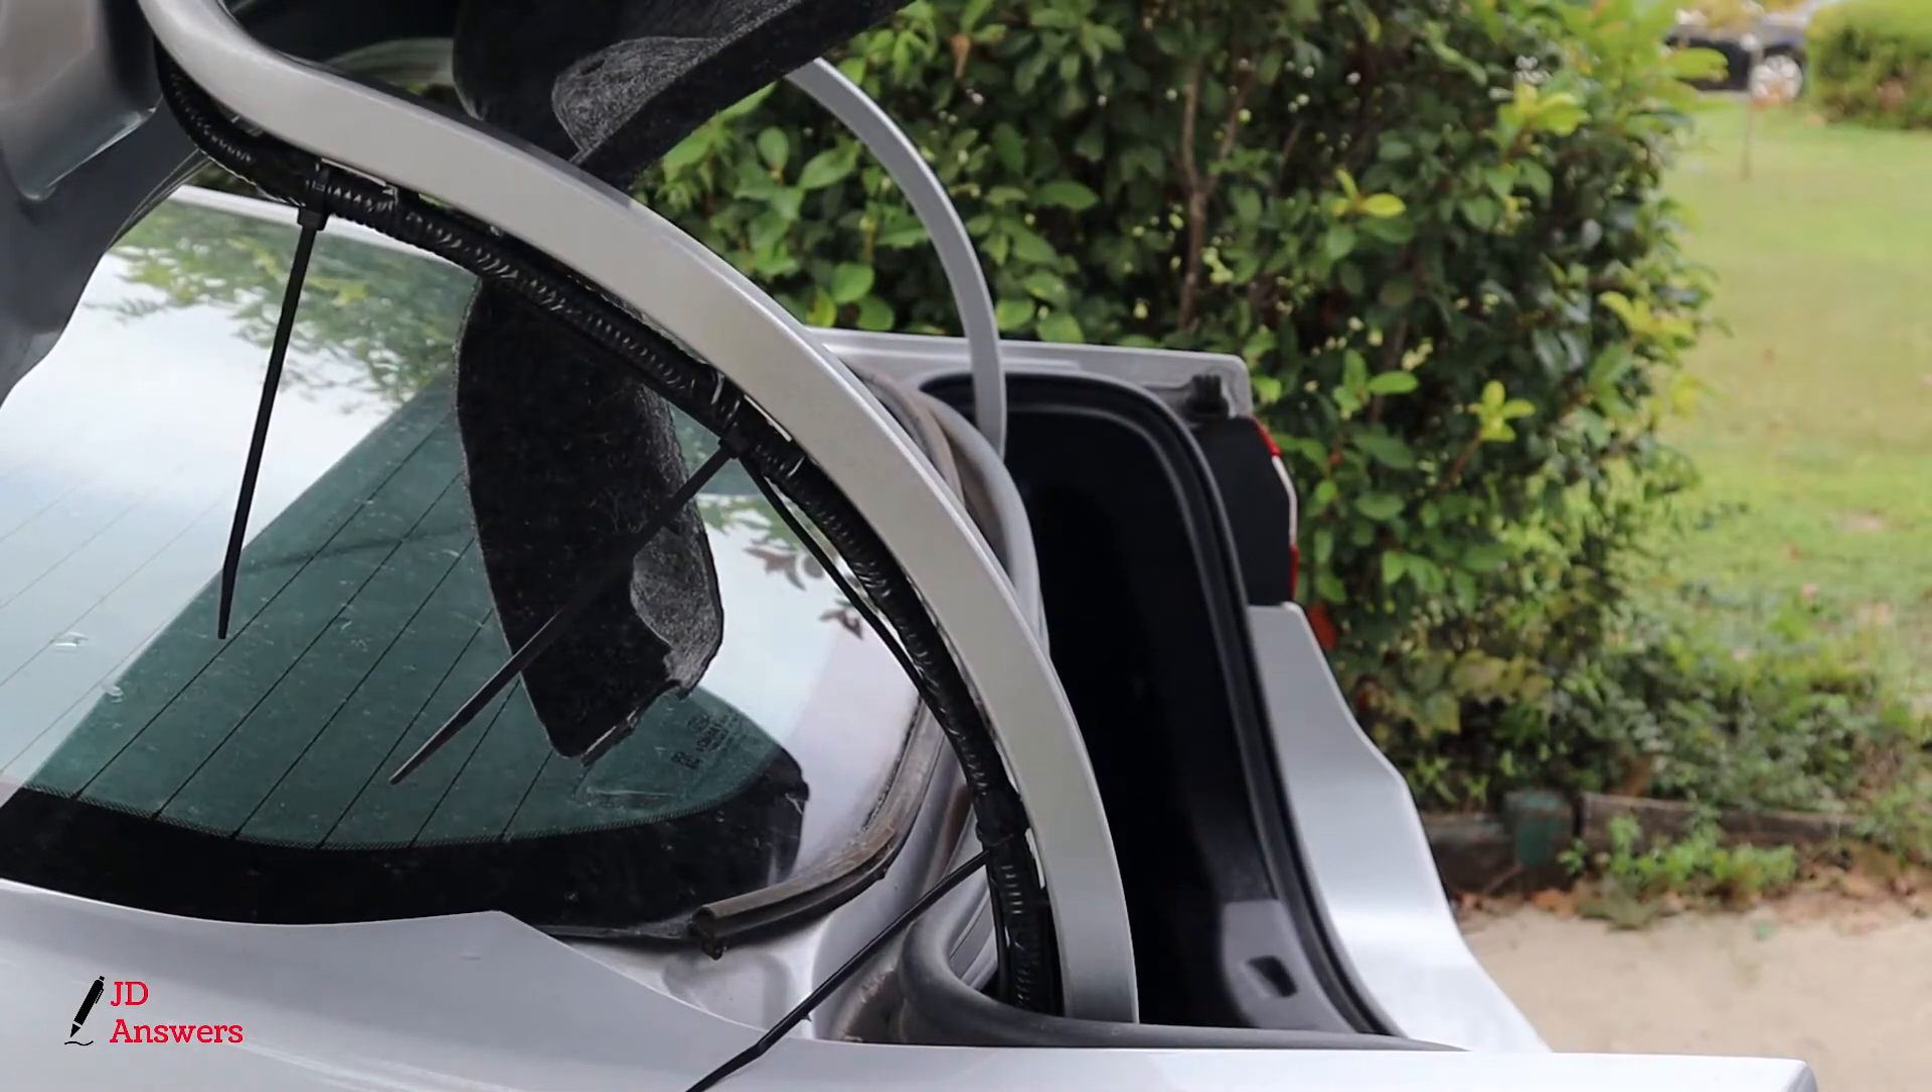All i got to do now is just cut these zip tie ends and push this back together.